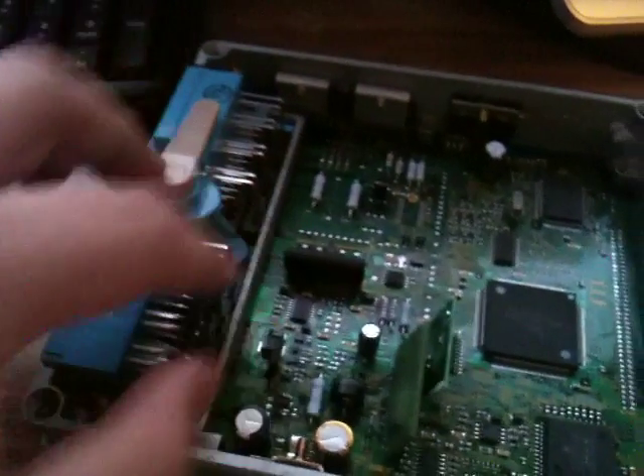Alright, I've got the cover off my ECU.